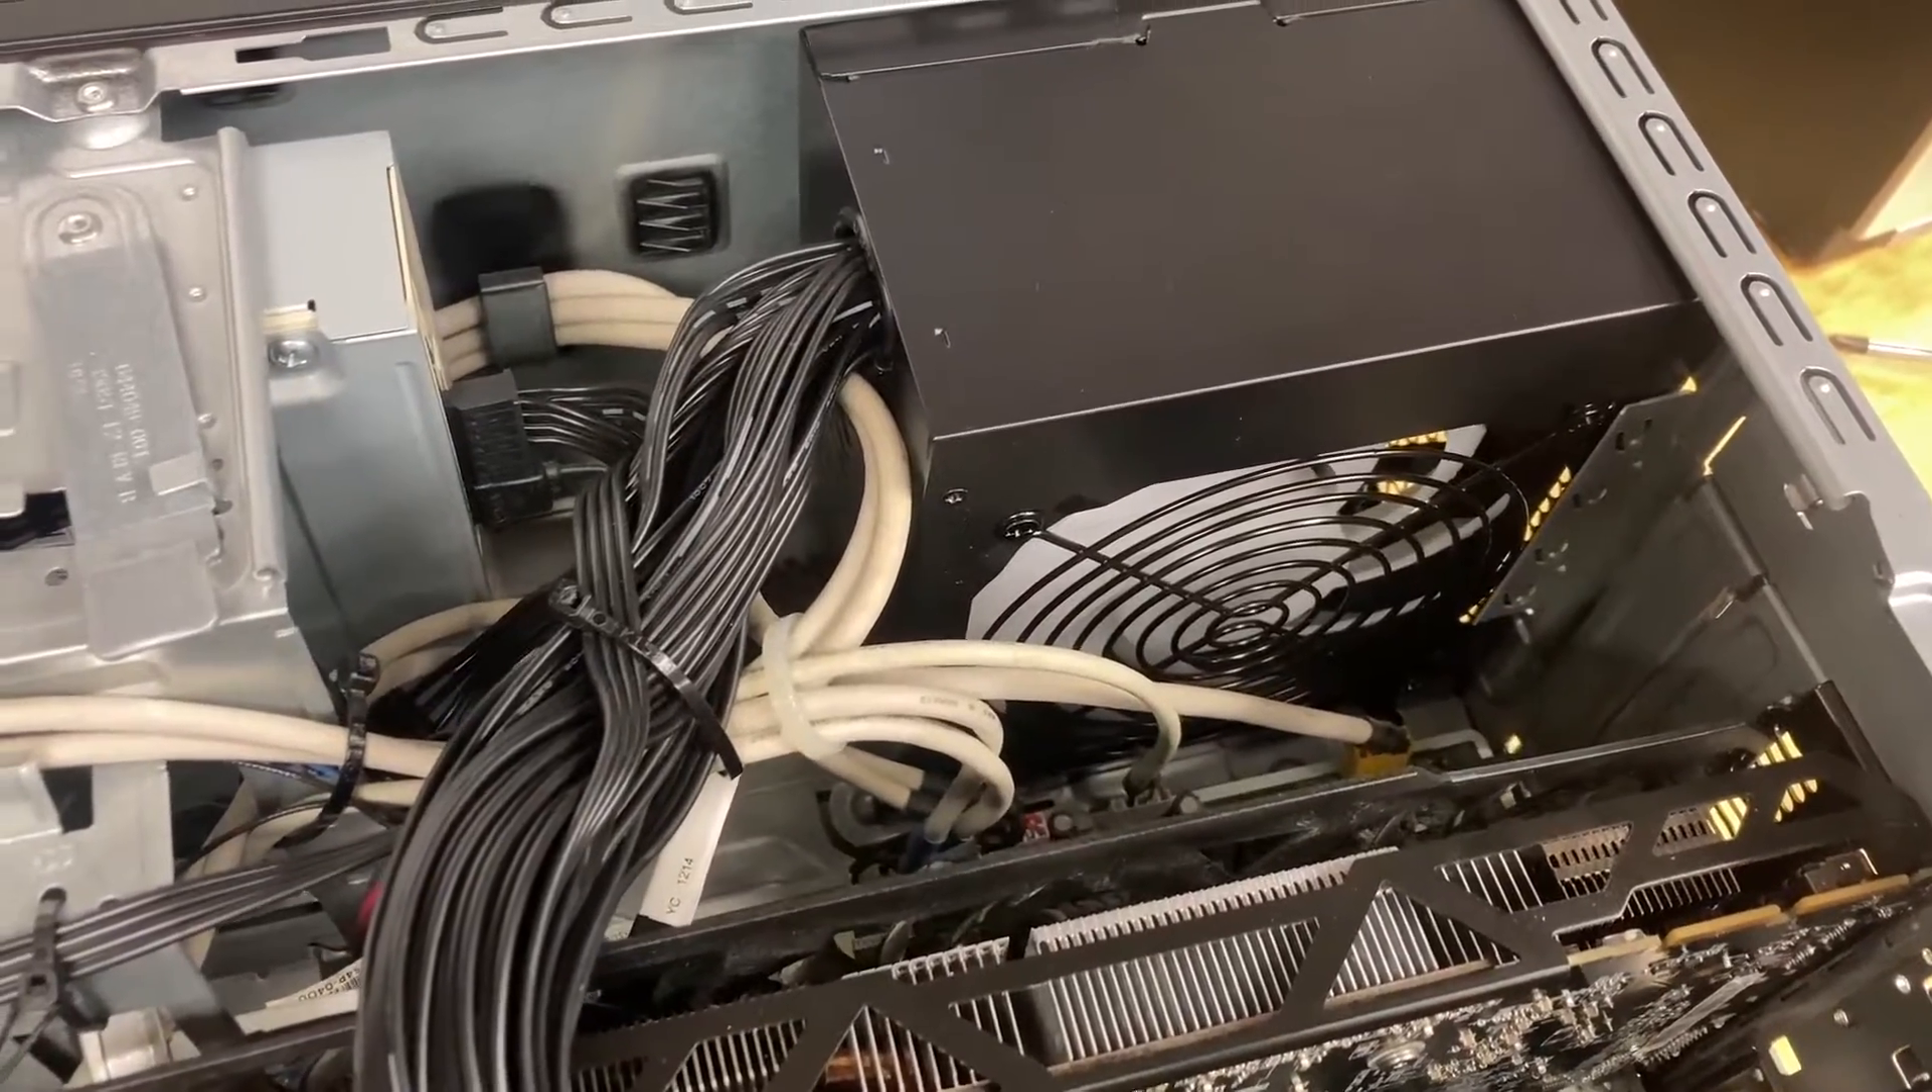Here we have our power supply installed.